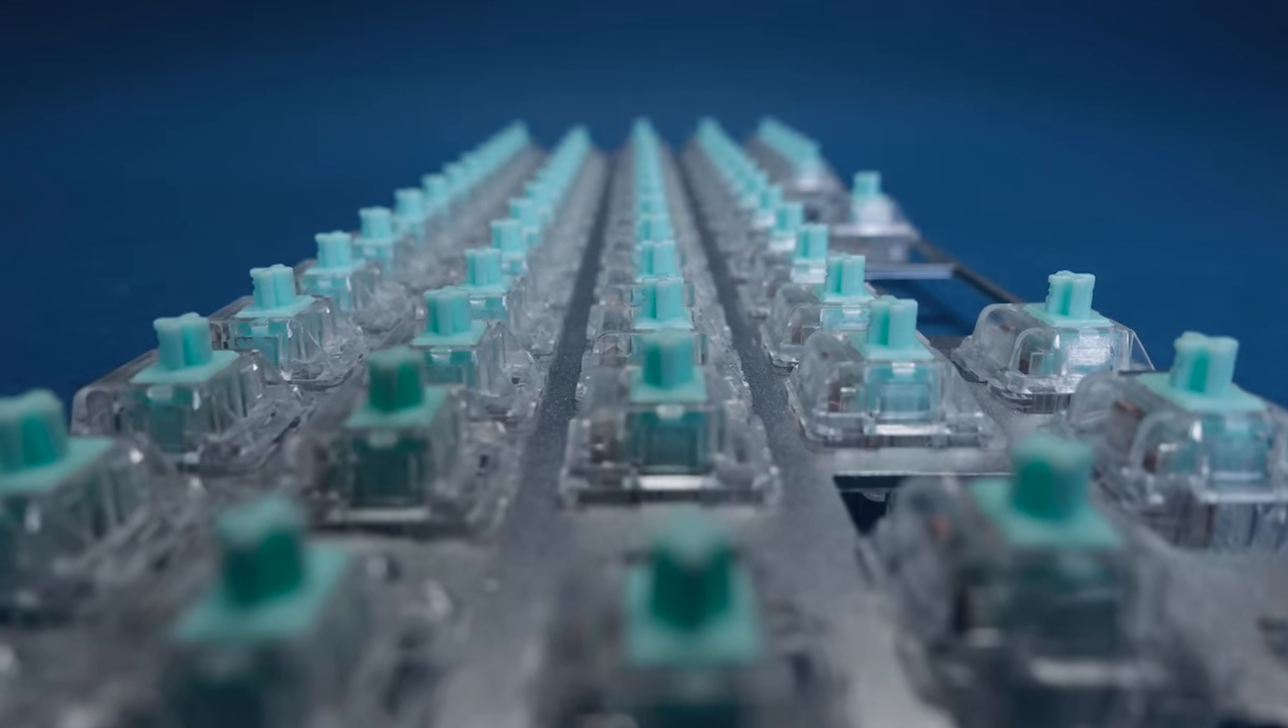Once all the switches have been reassembled I simply snapped them onto the plate which is going to keep the switches in place for soldering.